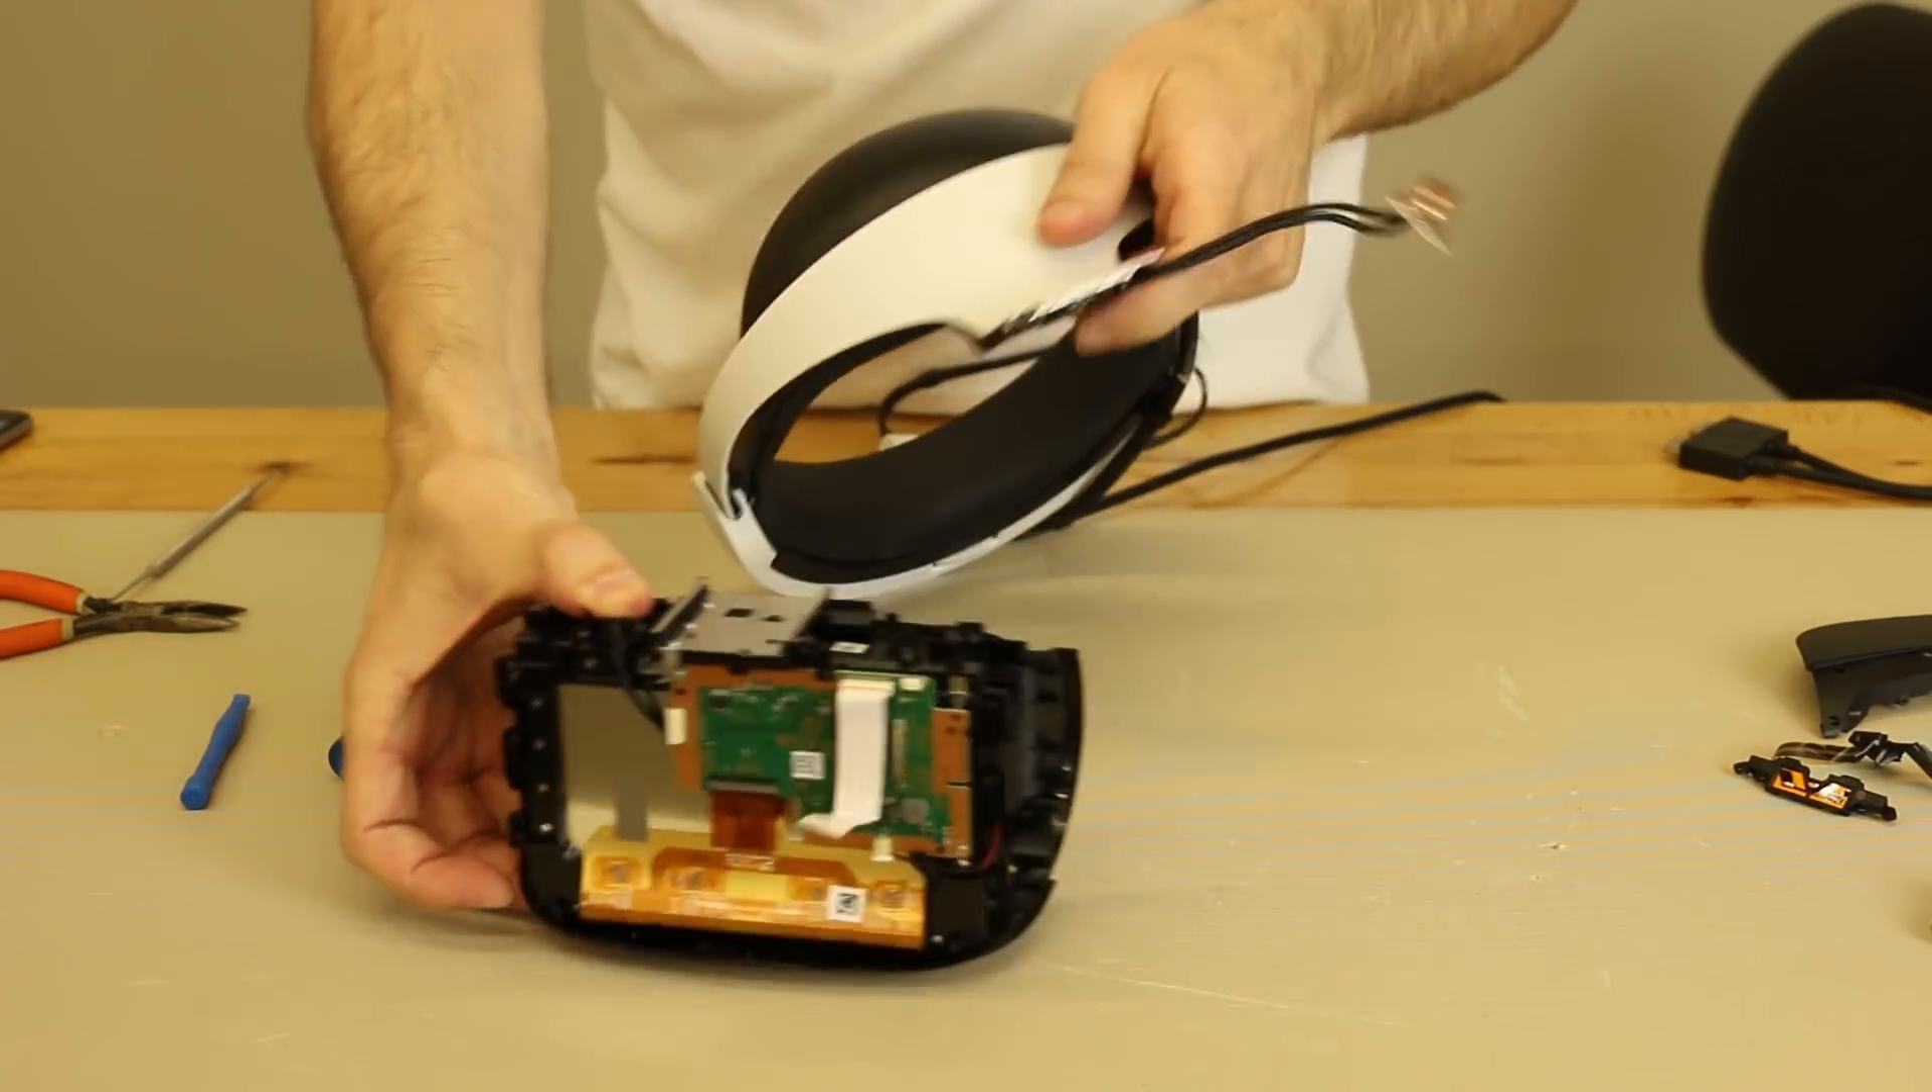And our front piece is free now.